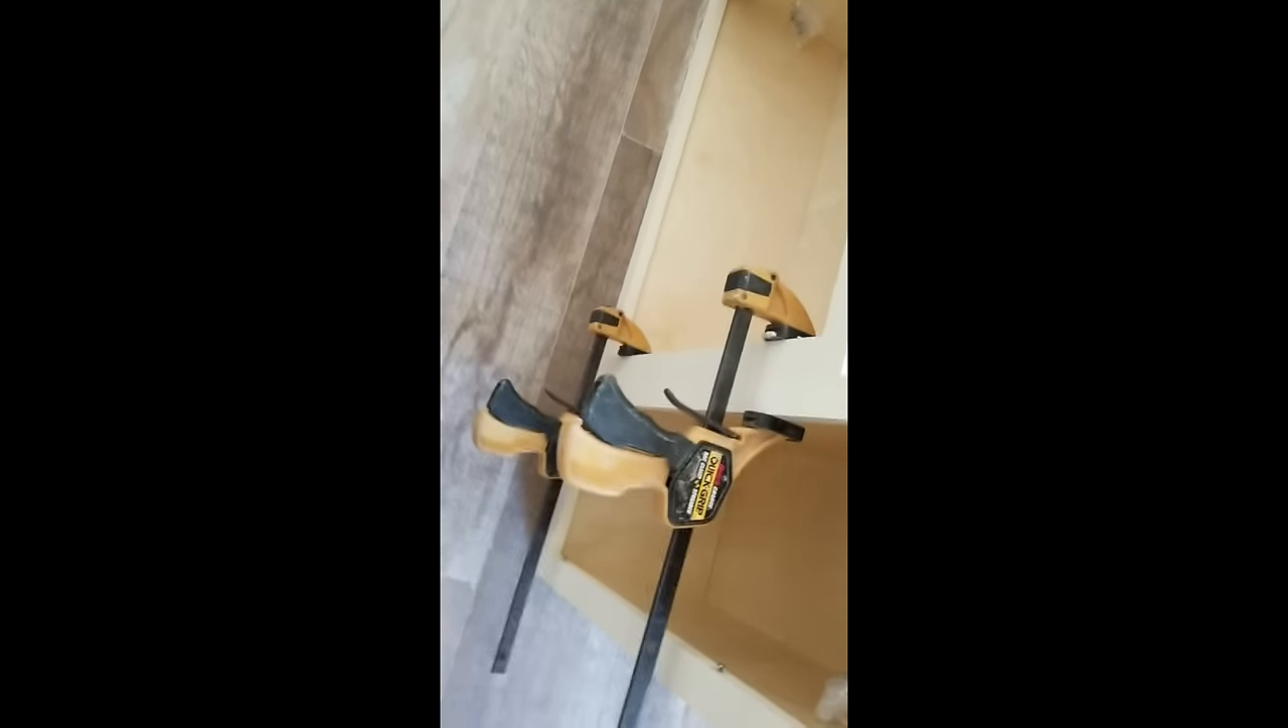All right so here we've got the clamps on and these these clamps will keep it nice and immobile while you pilot your your drill and you're gonna drill a pilot hole.